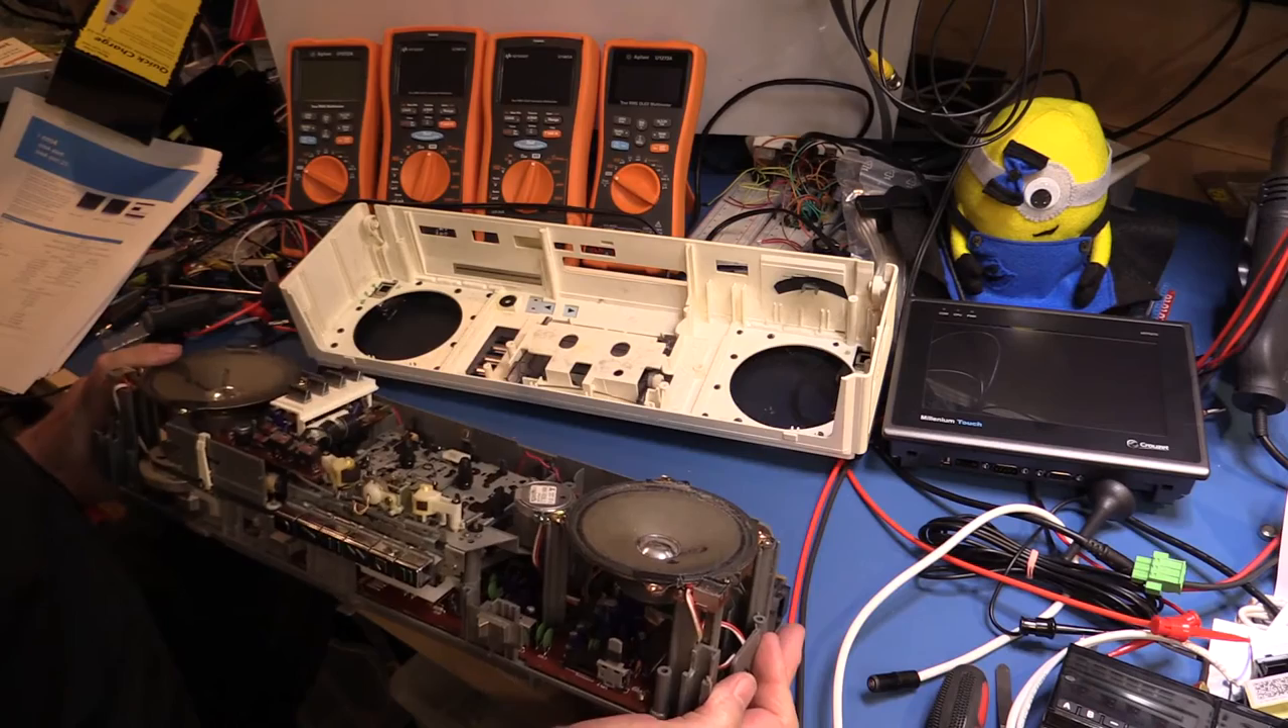Okay so we've managed to gently ease the back off of the unit it all comes out in one complete piece.